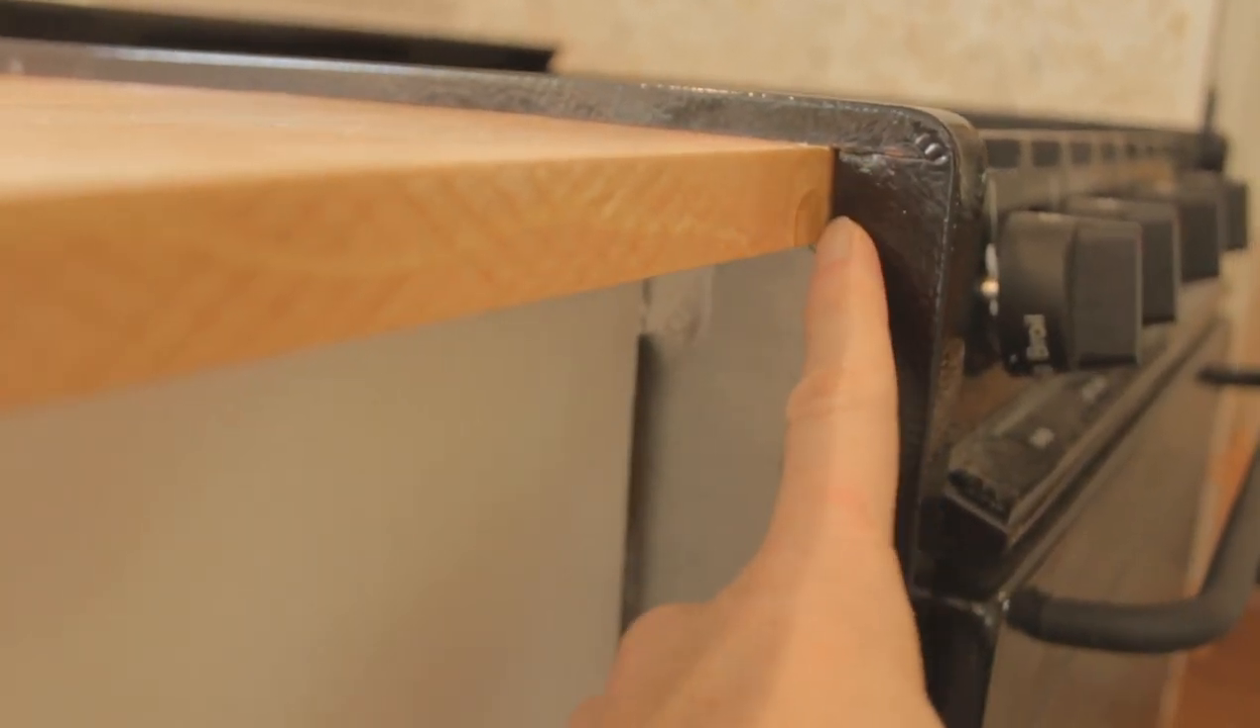And that is because there's a little spot right here in the corner where there's a lip right here that I didn't see and the counter is stopping it from sliding all the way back.